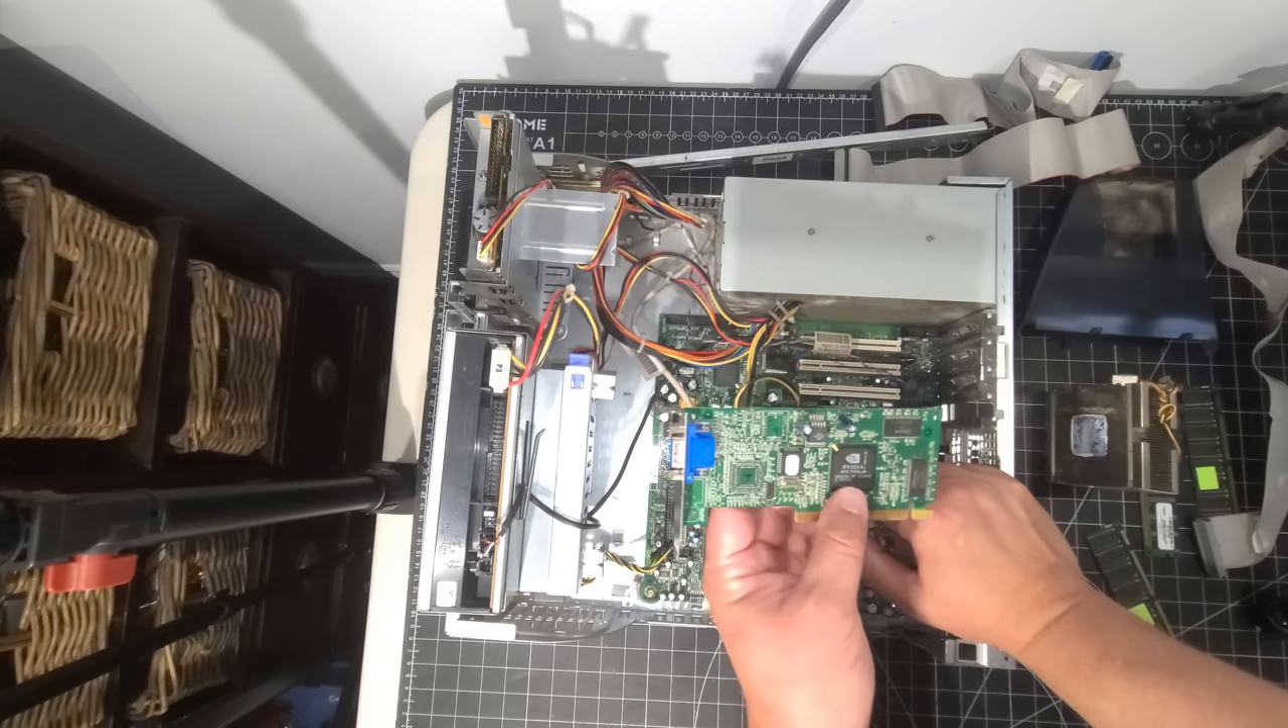There we have the AGP card out now.